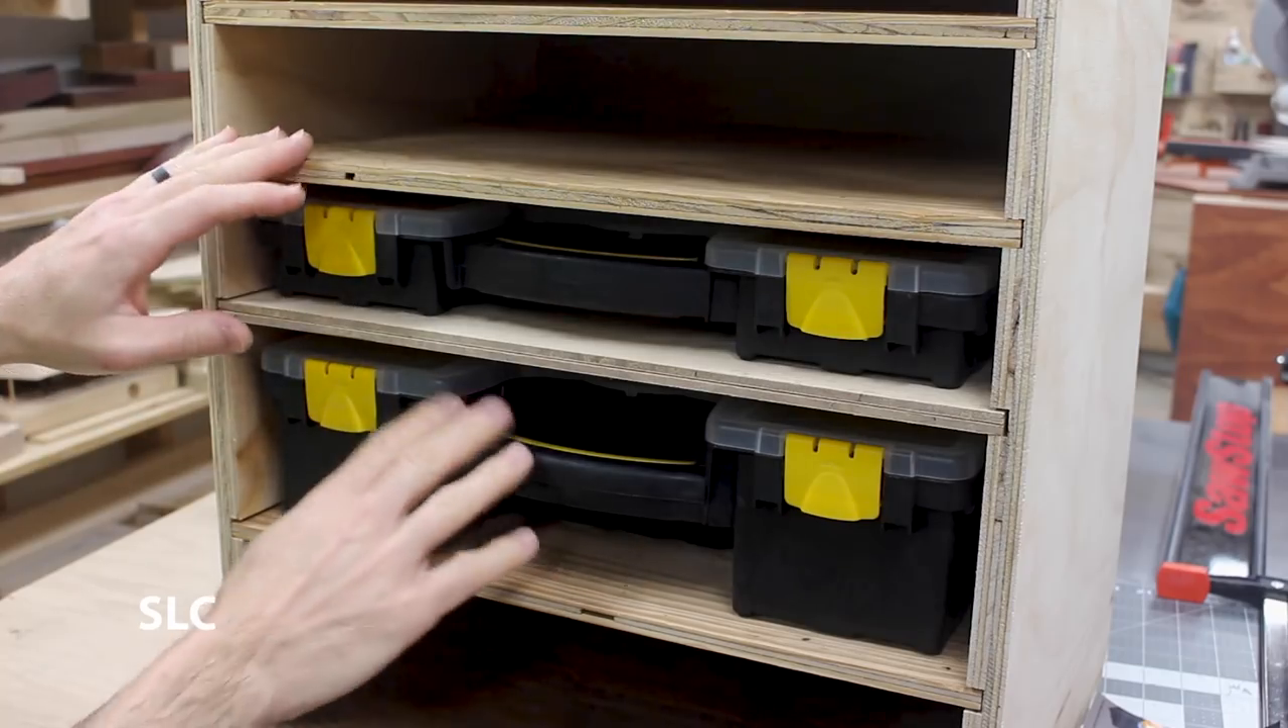Now I've added a couple of the cases in each slot so that you get an idea of how easy and hard it is to get them out.